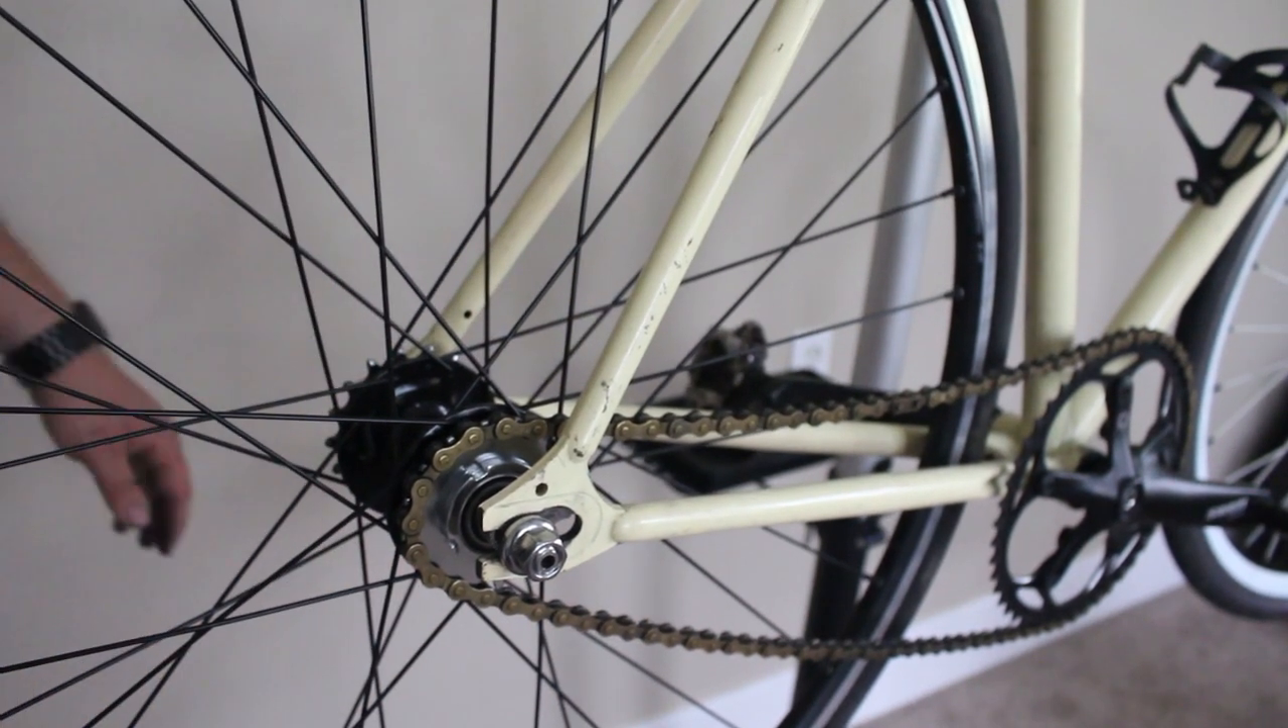We have the chain fully installed.